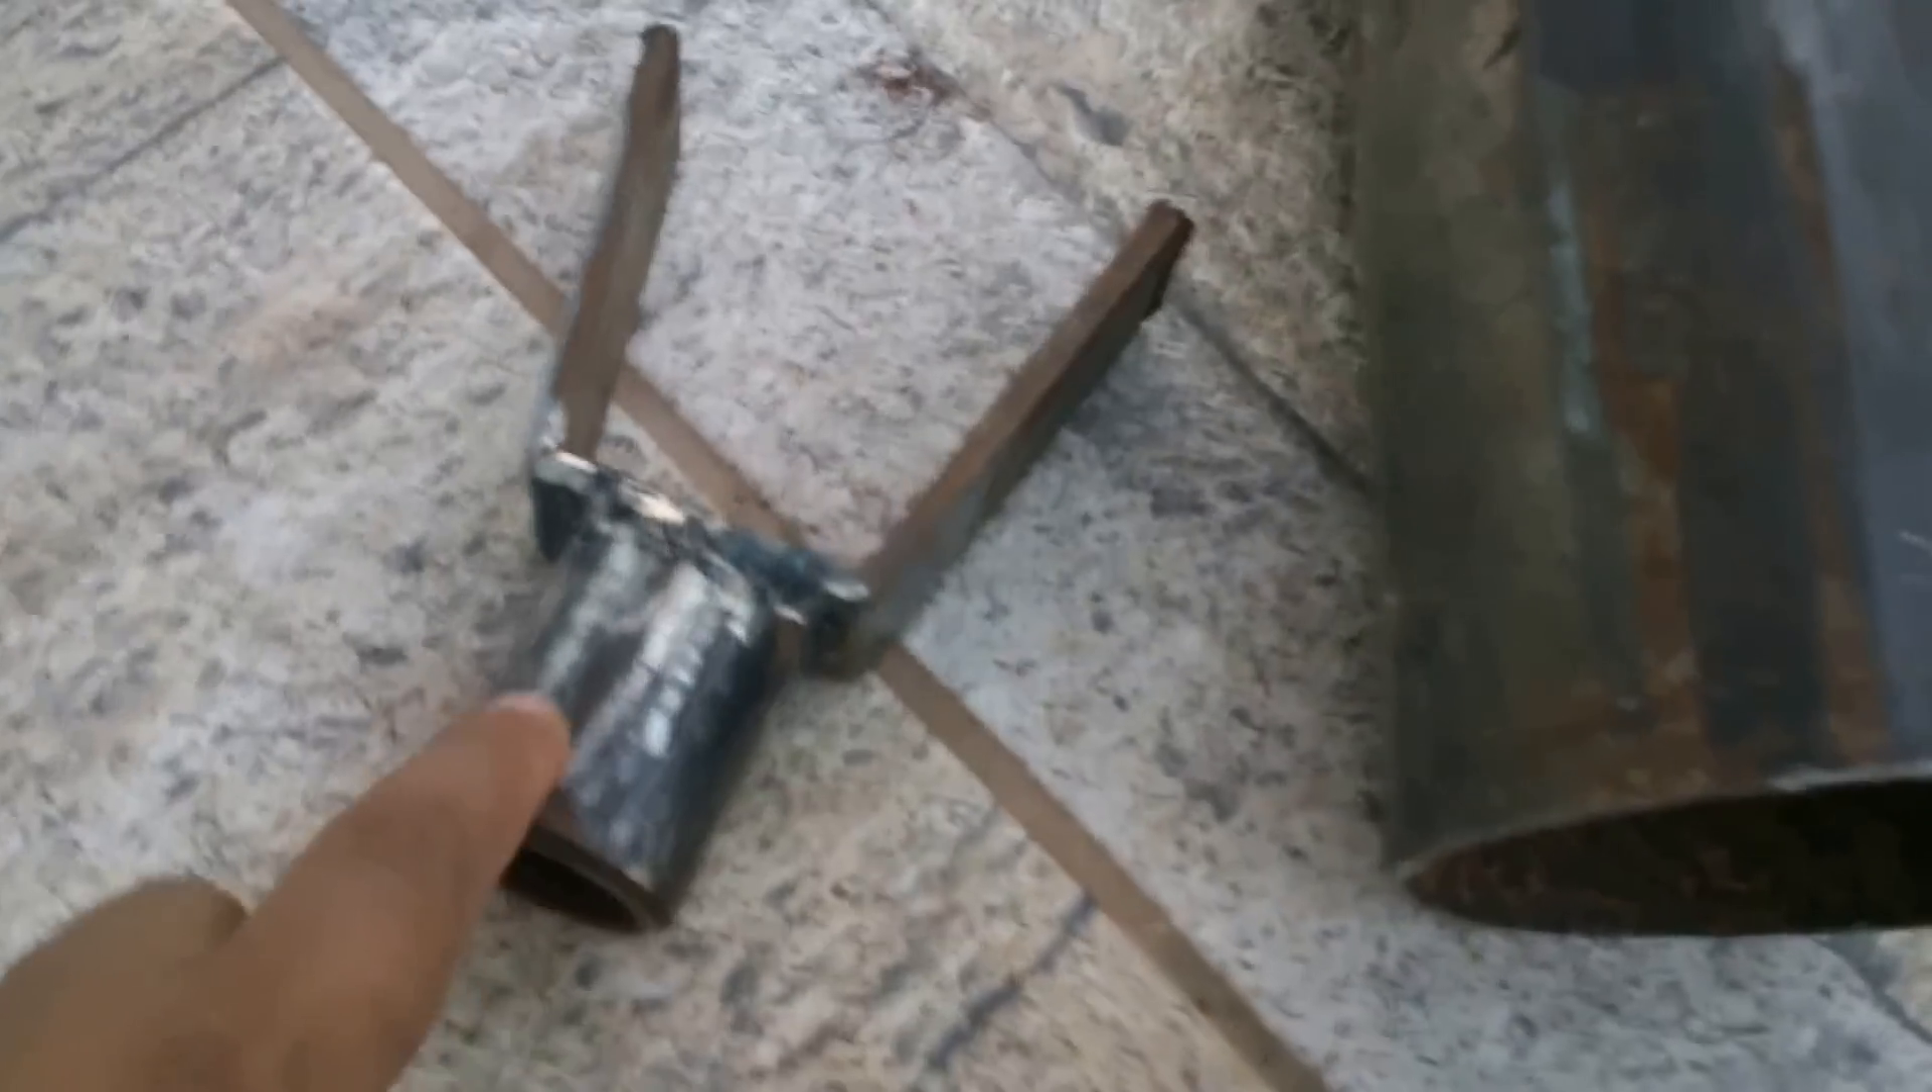Soldei a luva aqui, ó na barra chata.